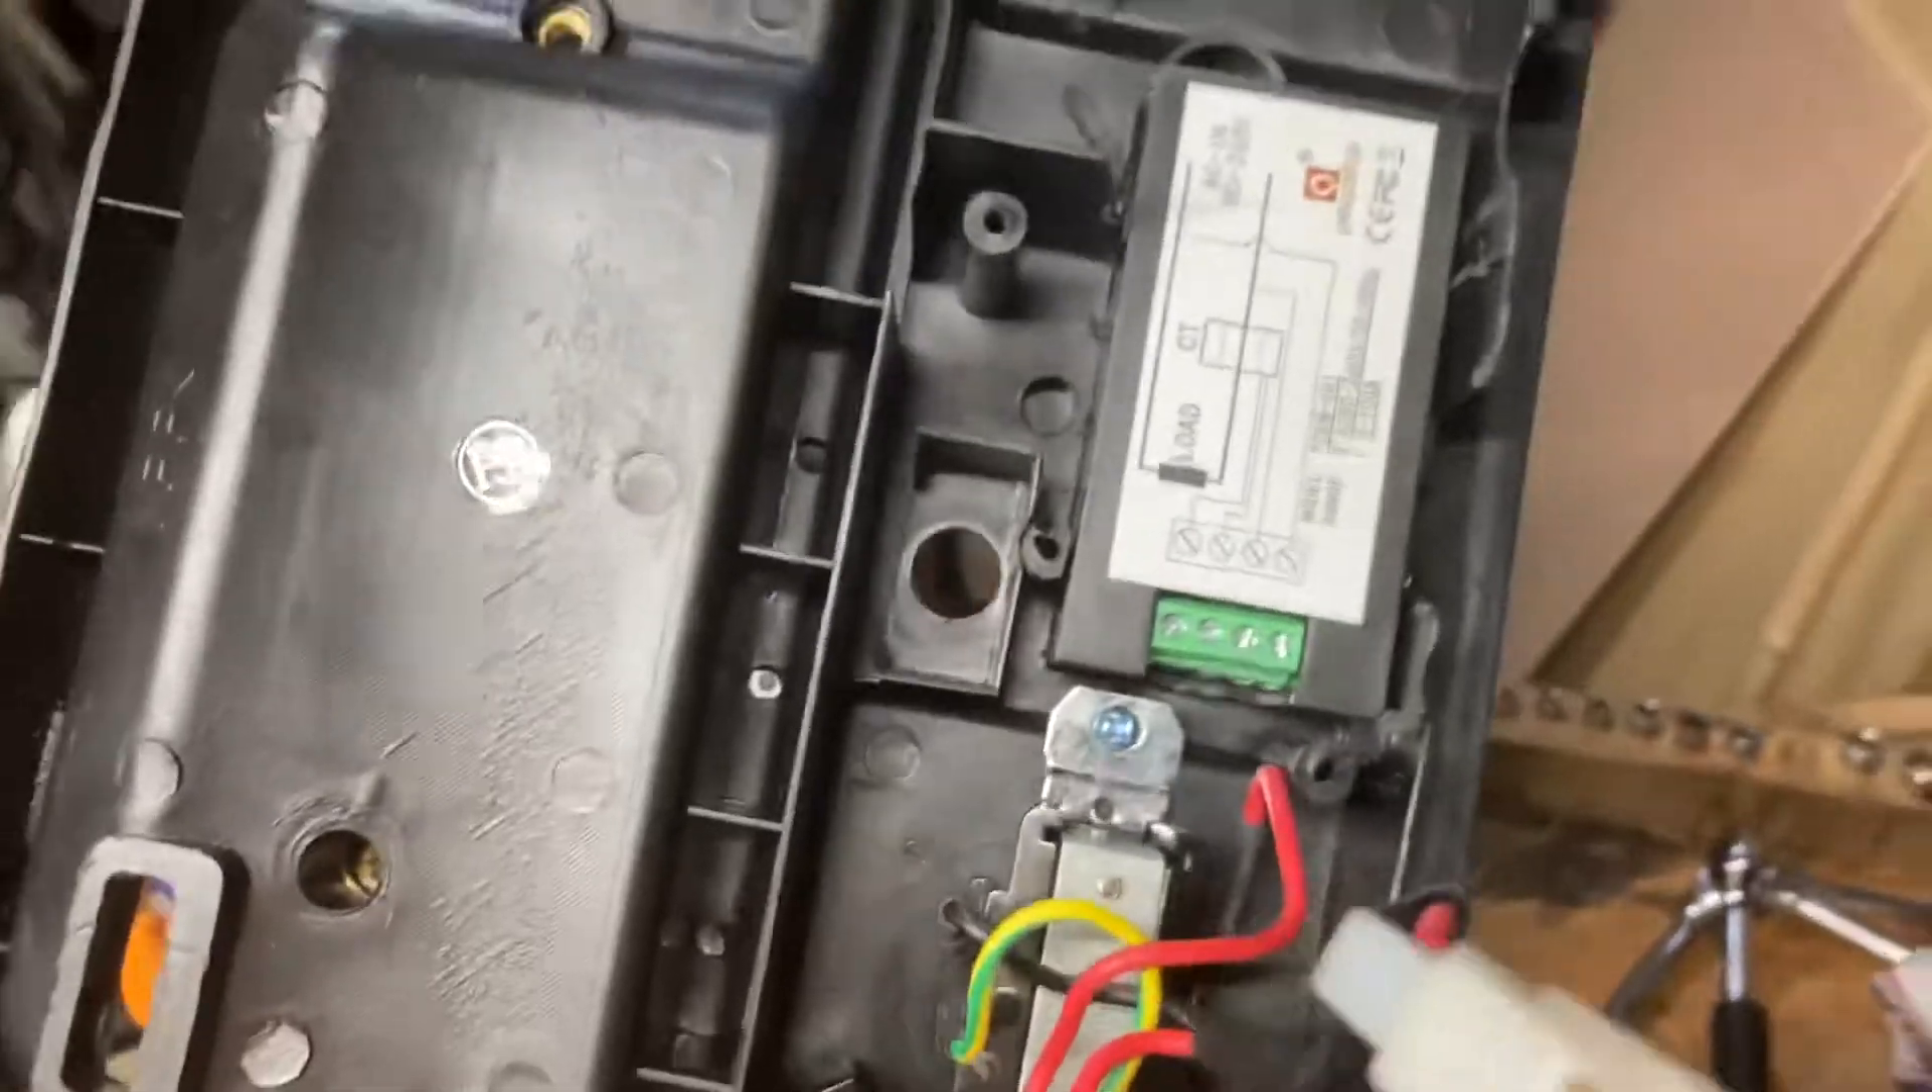Got the meter snug in the front panel. I think it came out pretty nicely. A few apprentice marks around the edges and the back looks pretty darn good too.